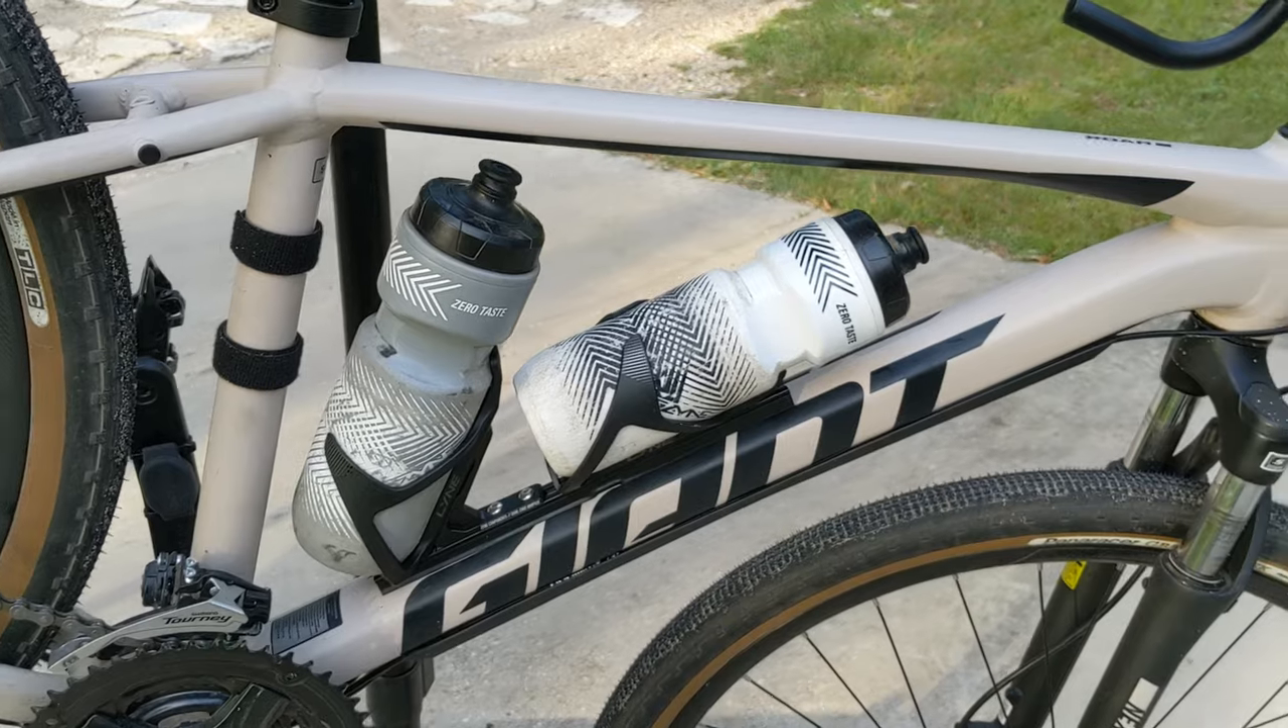All right, got plenty of room right here and right here. So now we have two water bottles in a small -size frame.